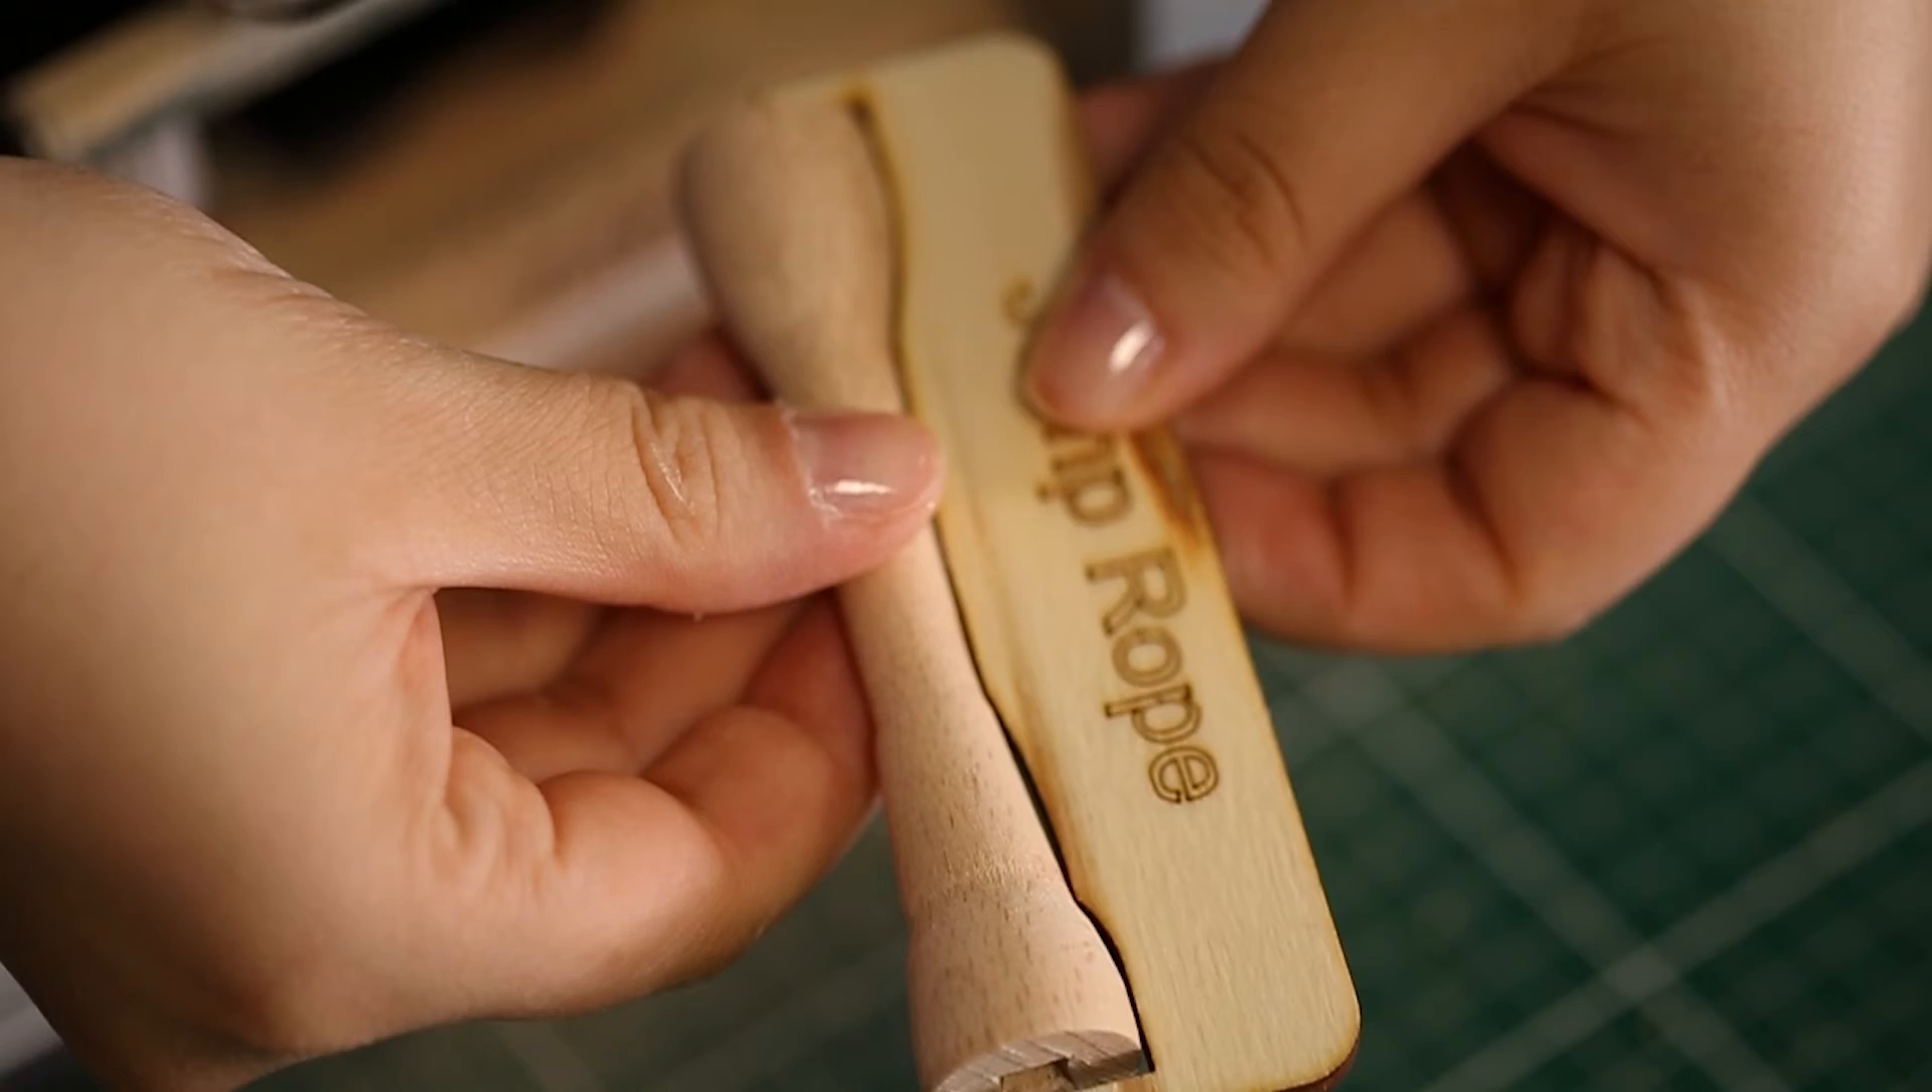We finished cleaning process for our first cylinder. Now, we can check it with our guides. As you see, it fits perfectly.